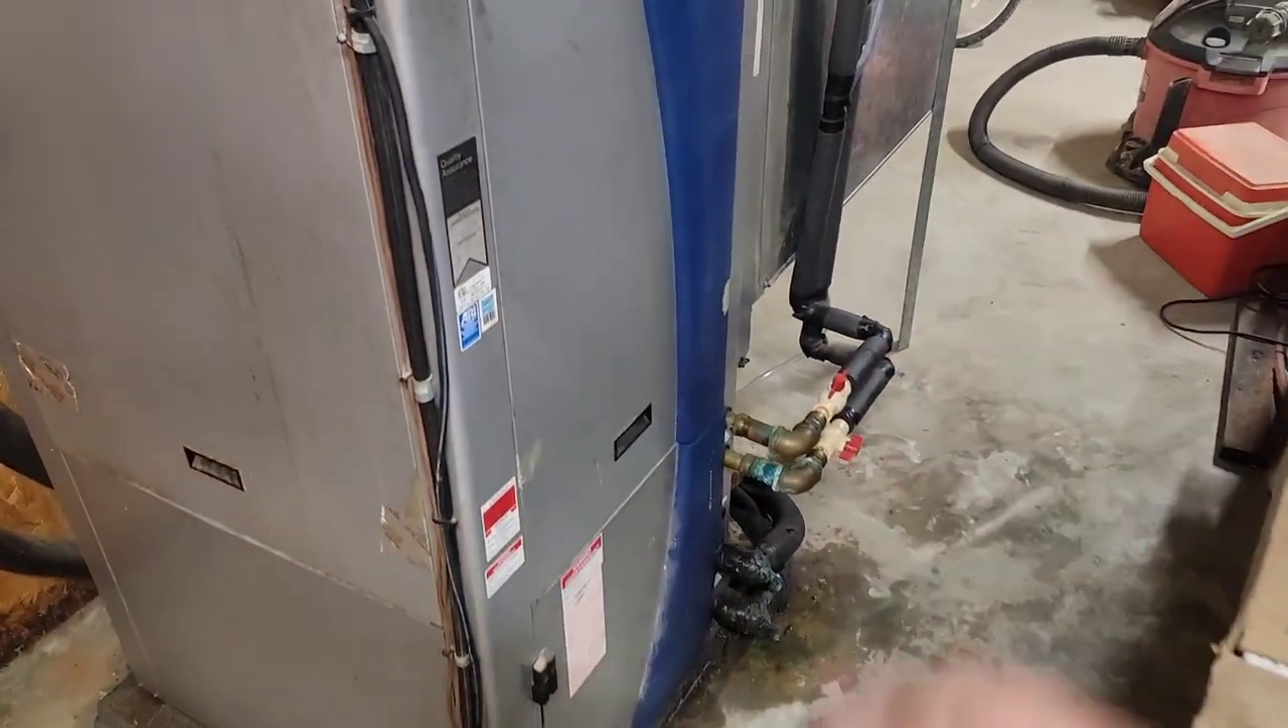Panels are back on.